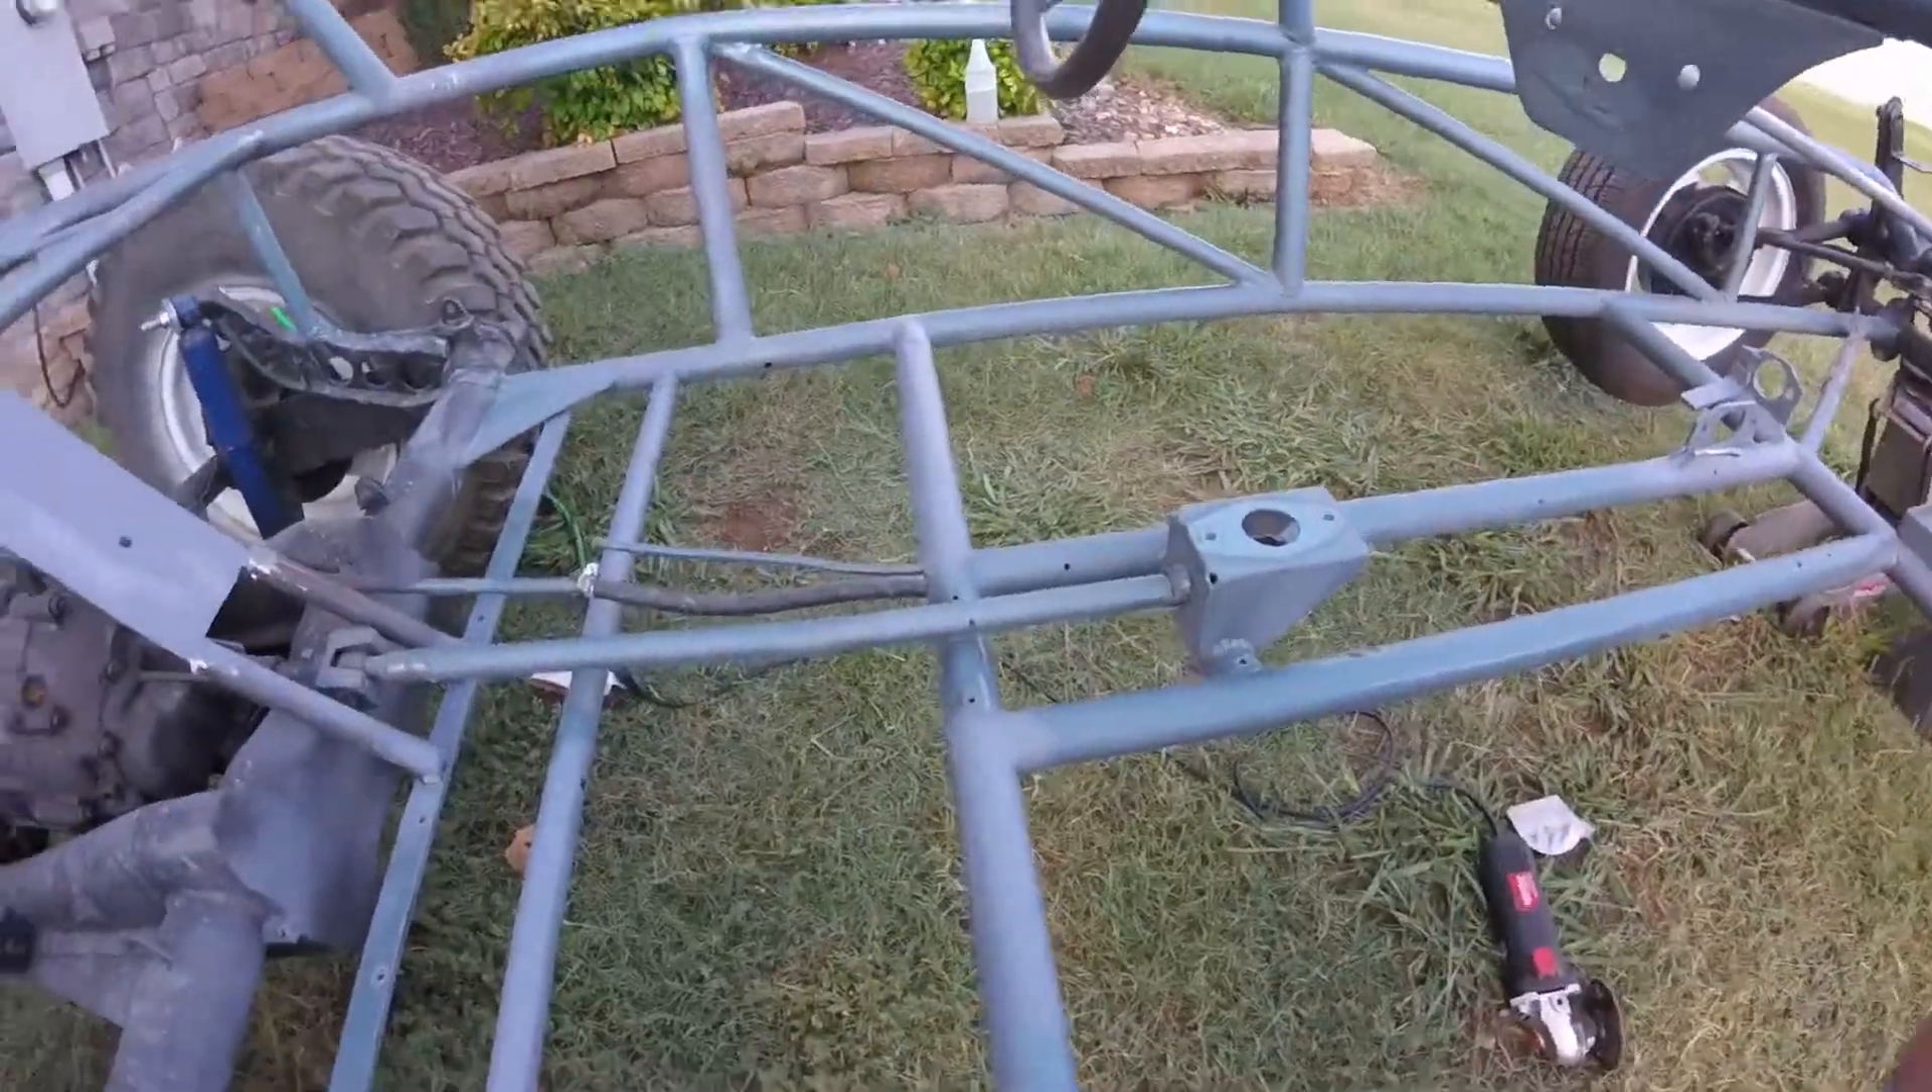I did end up removing the floor pan there.